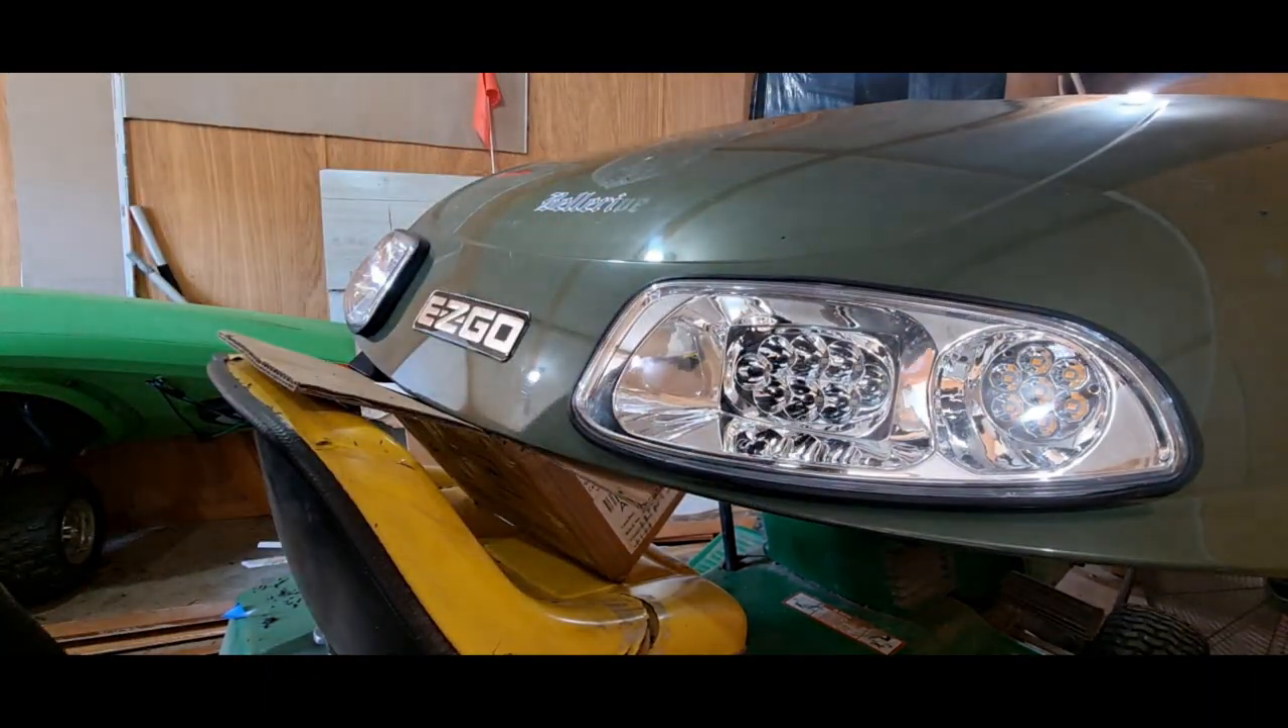Headlights cover quite a bit. It fits nice.